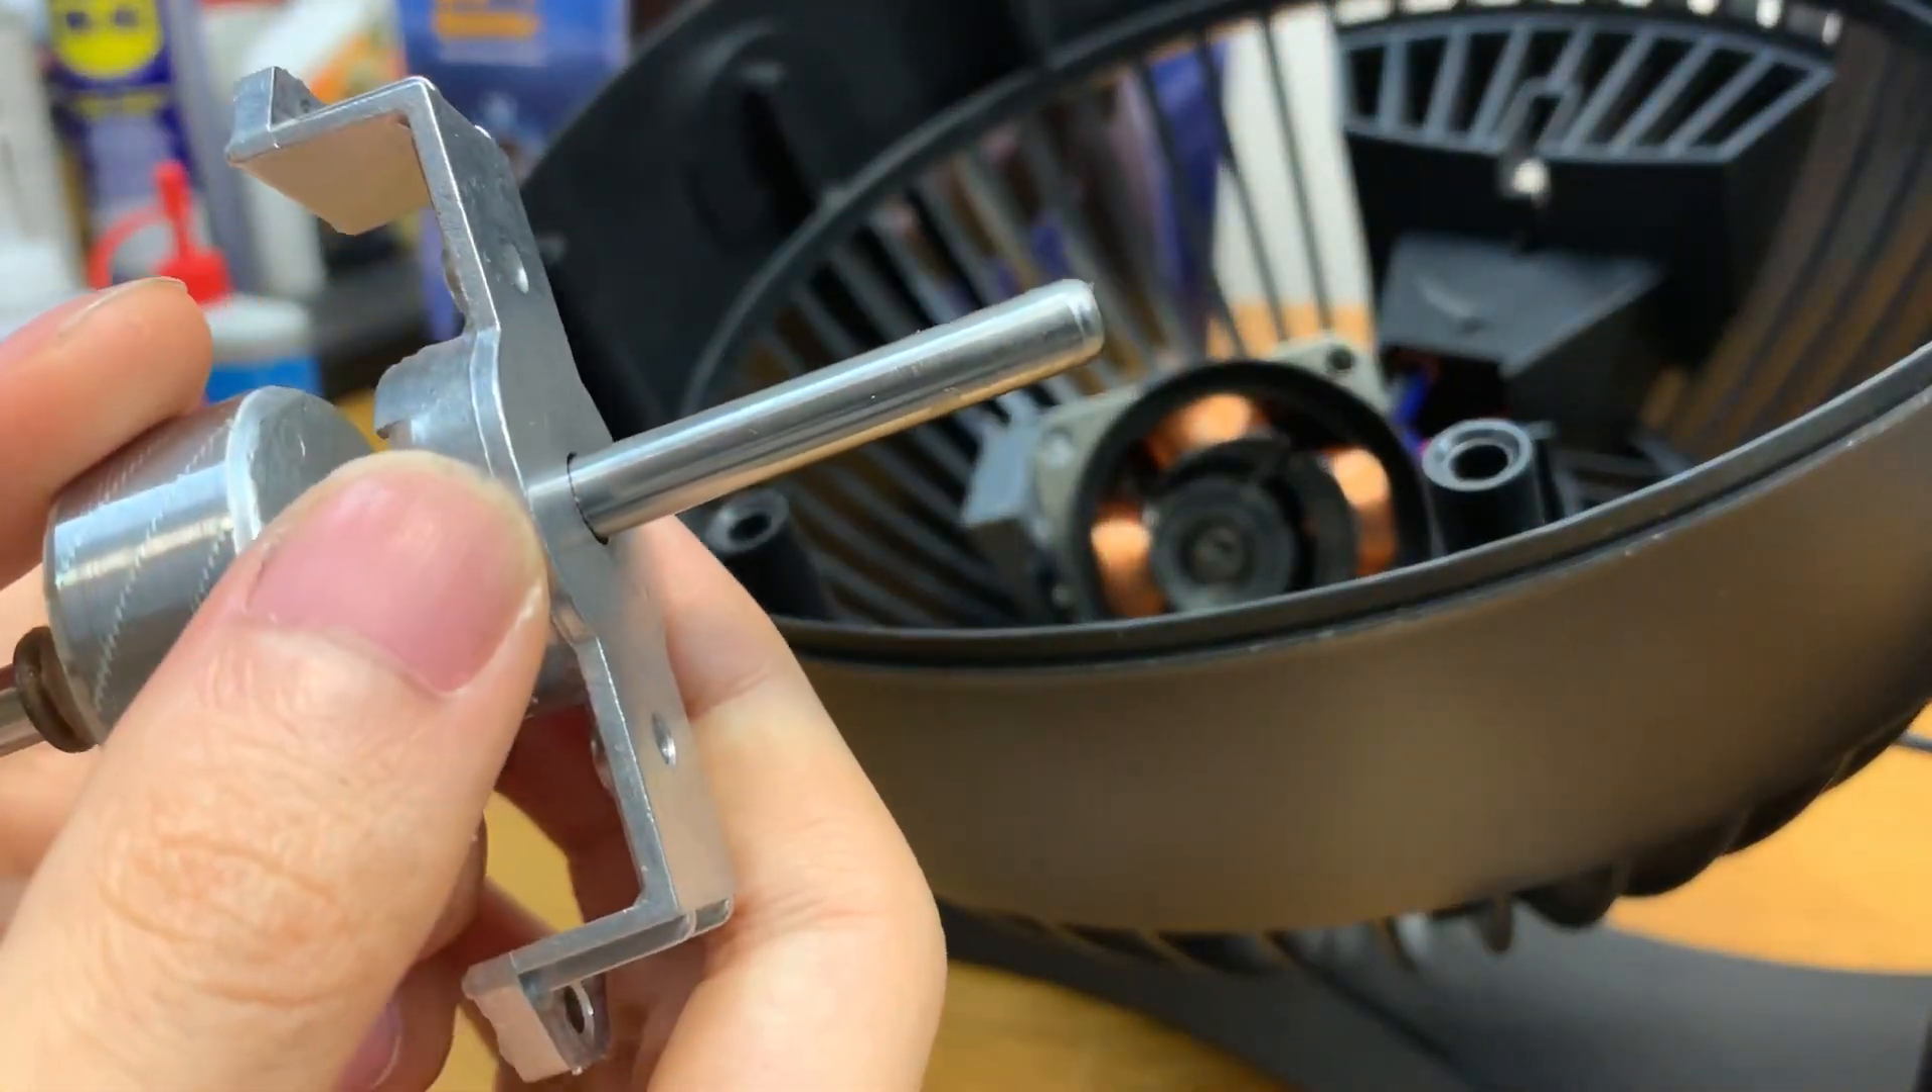So here we have the rotor and the front bearing assembly pulled out of the stator.